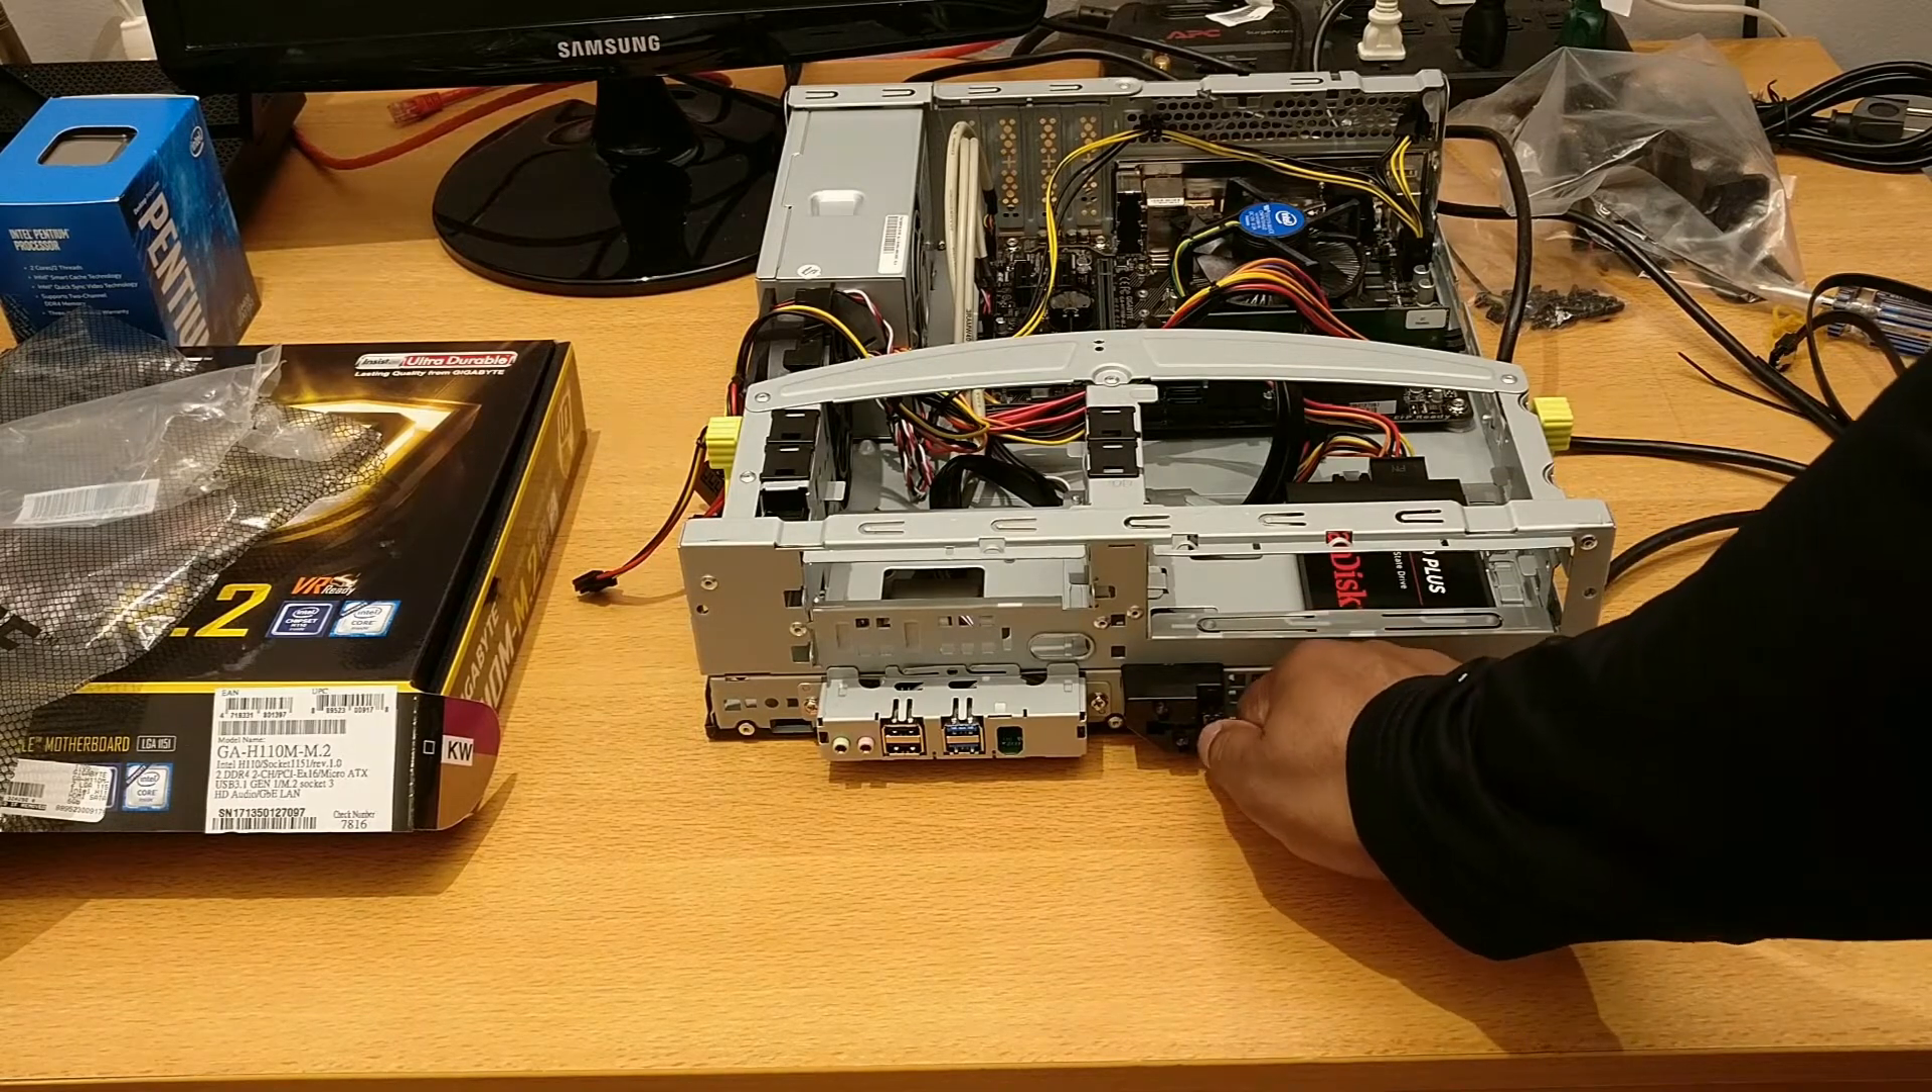I haven't put the faceplate on back on or anything like that.